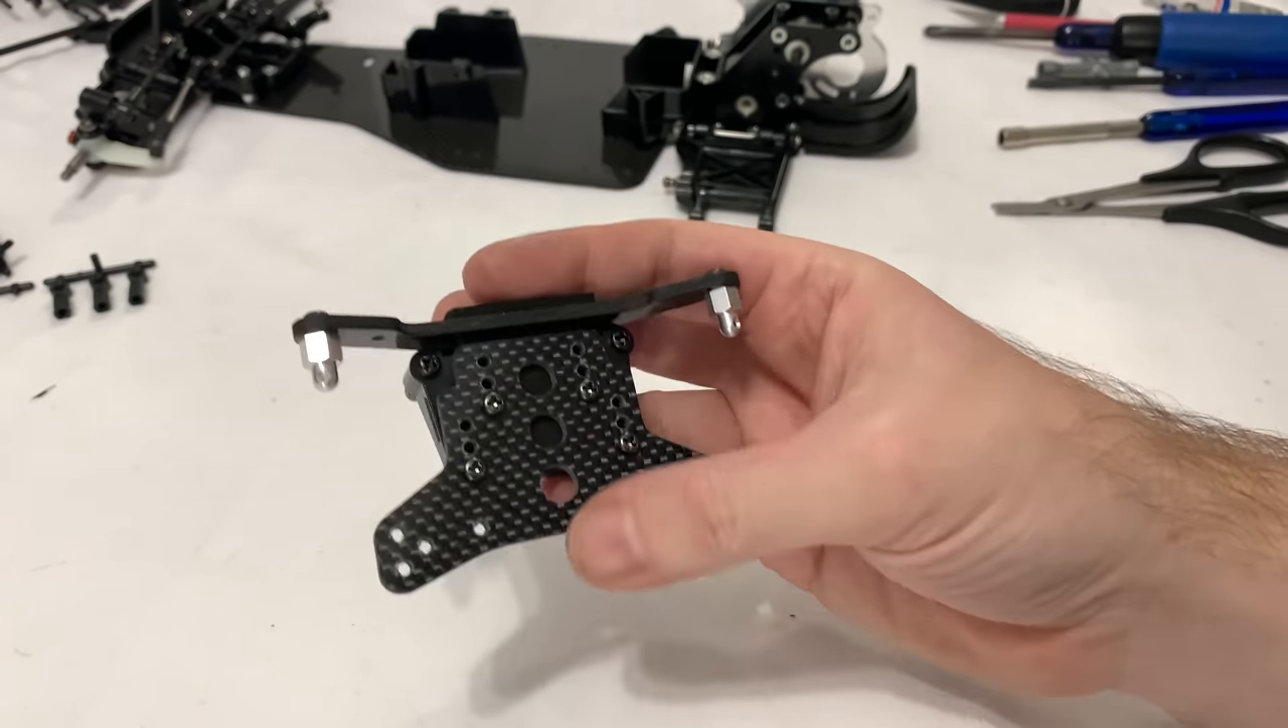Right, so that's the rear shock tower assembly done.